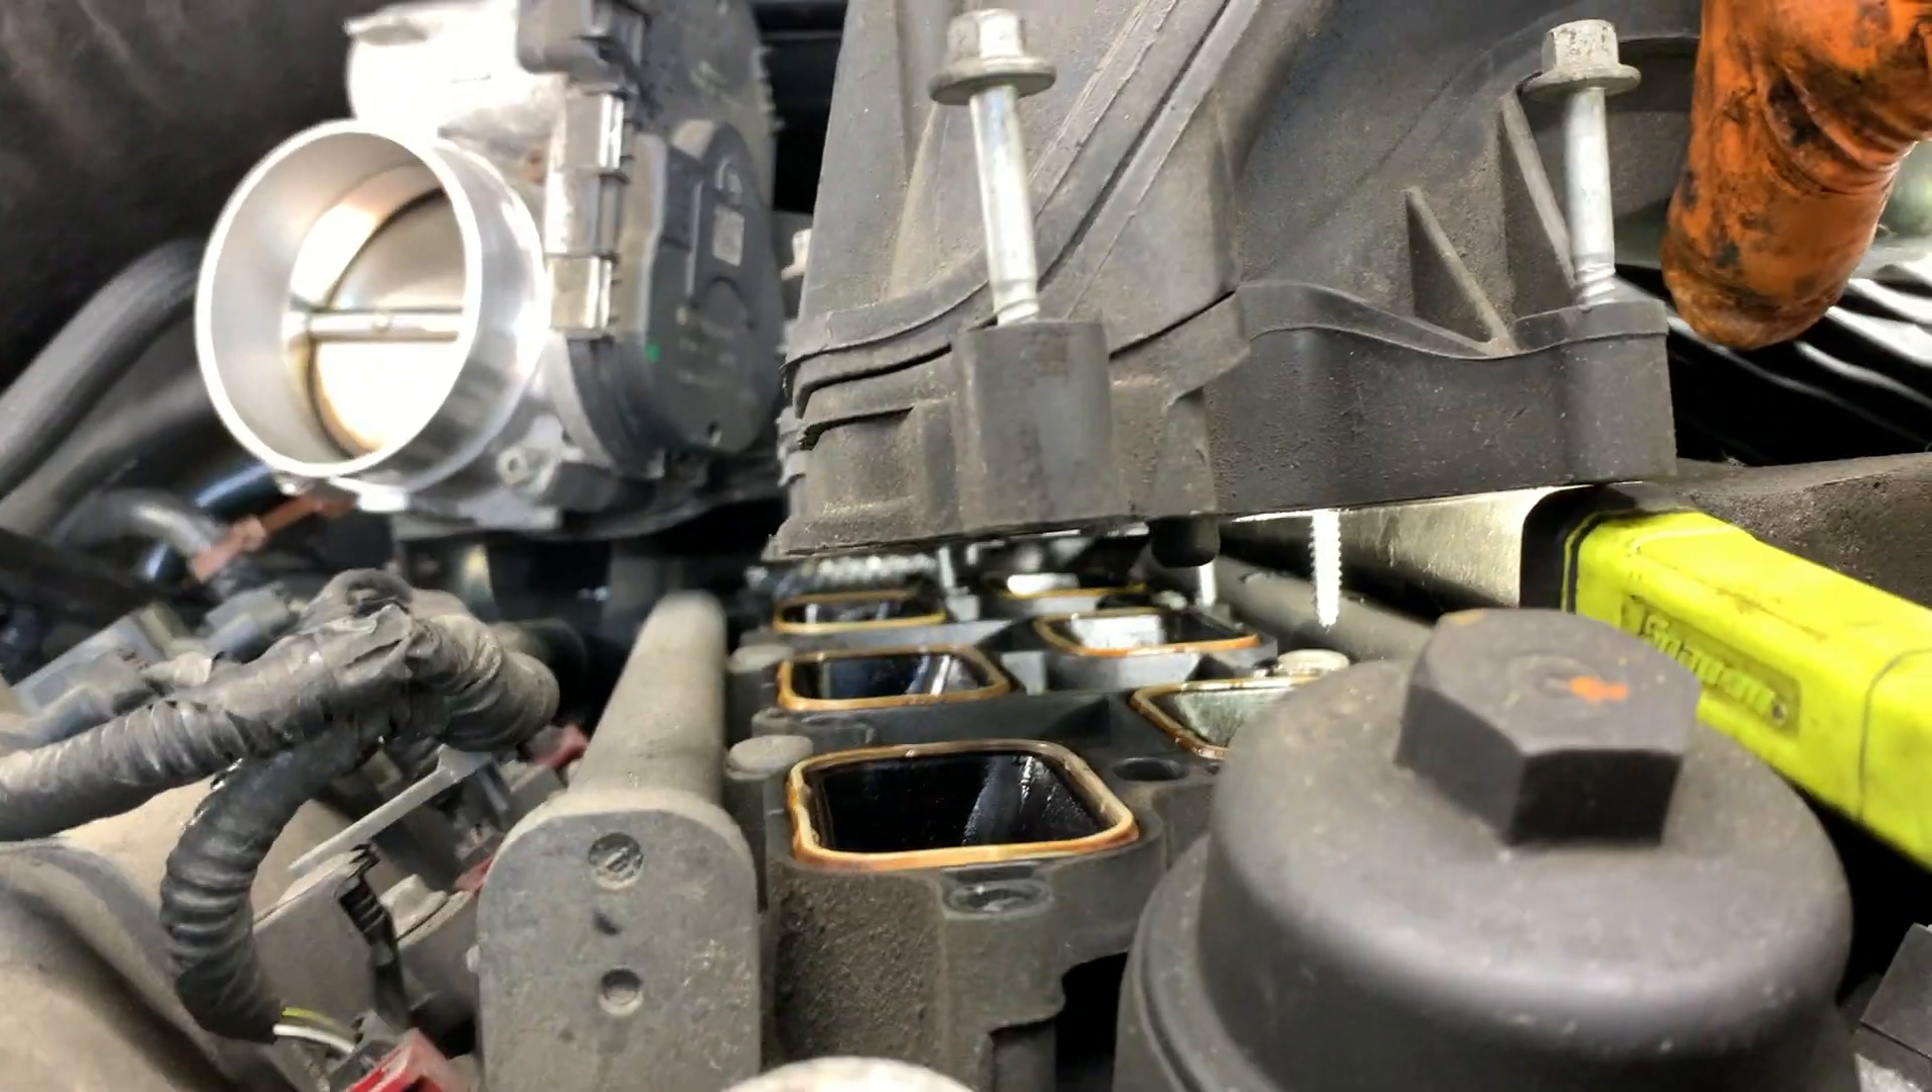Look down here. You can see the bolts are sticking out.